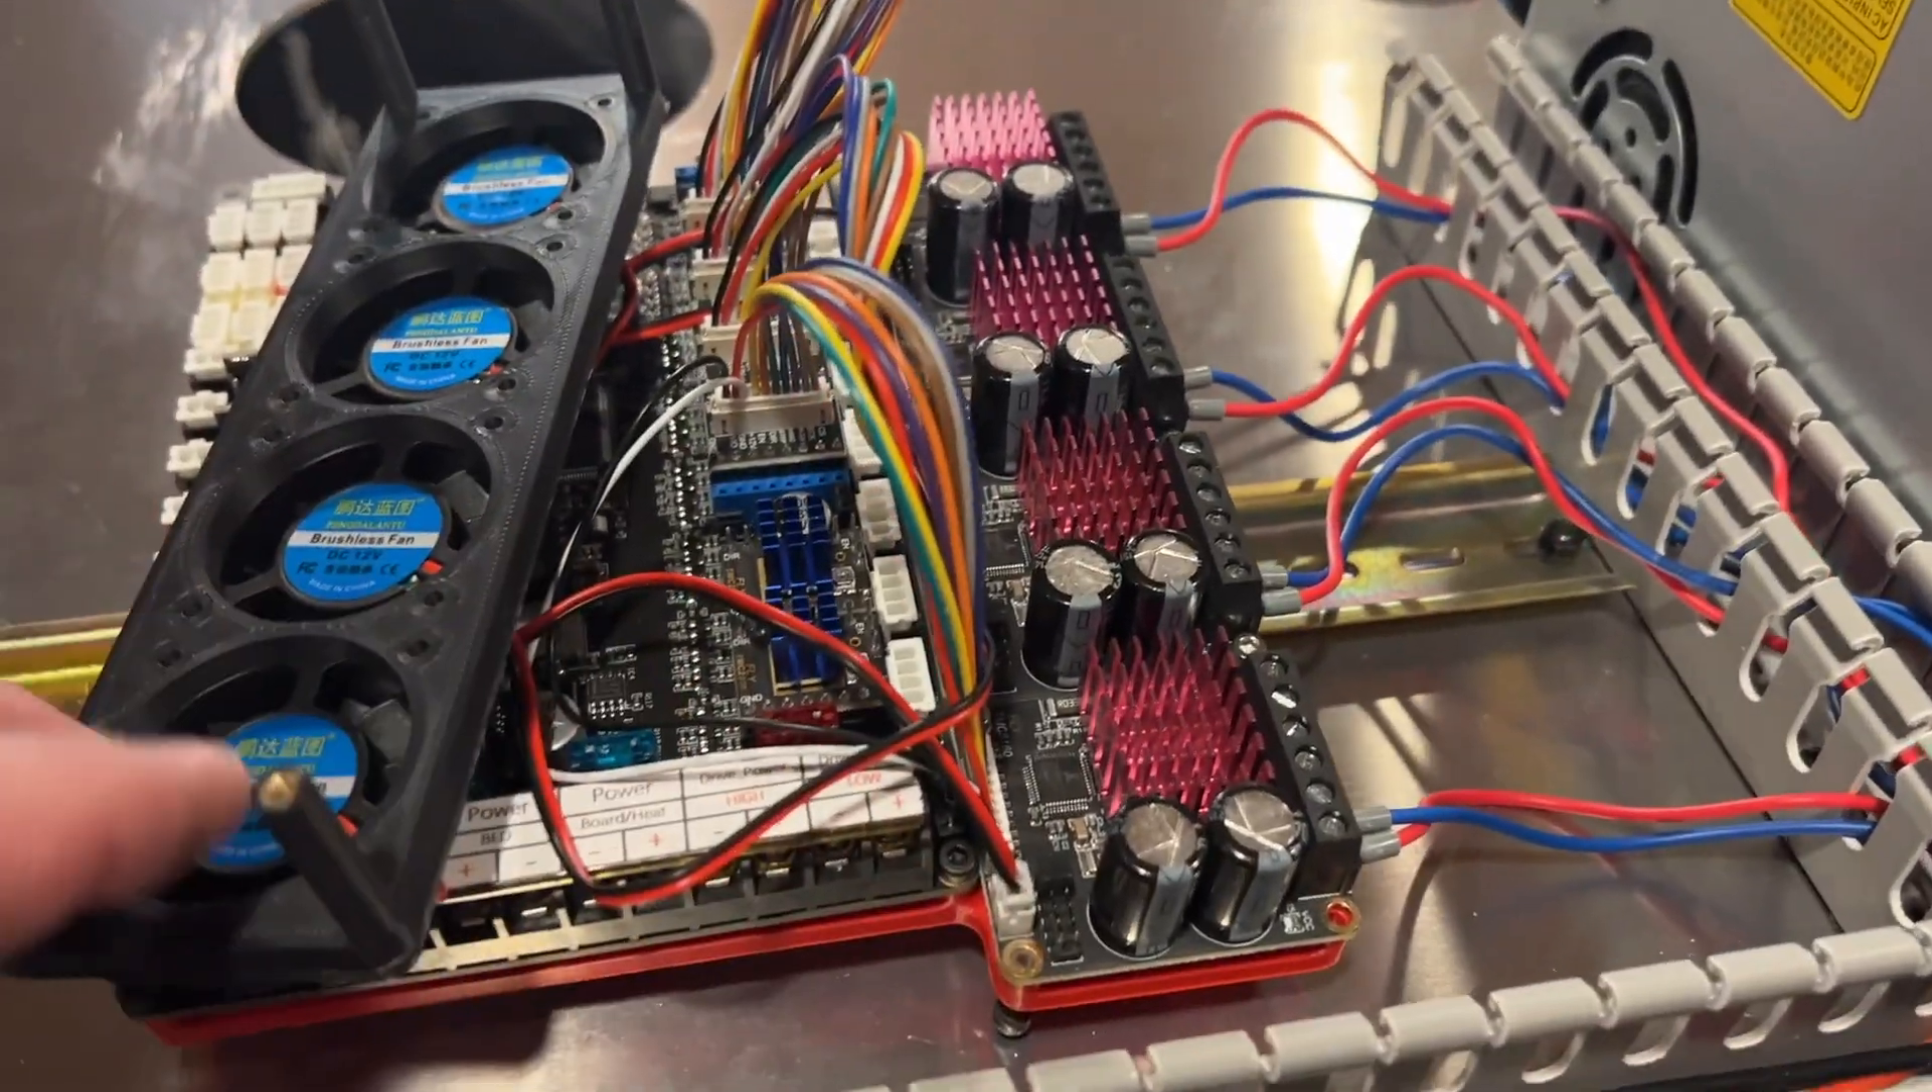I've completed all the connections and I've kind of tidied up the wiring a little bit and tucked it into this channel.